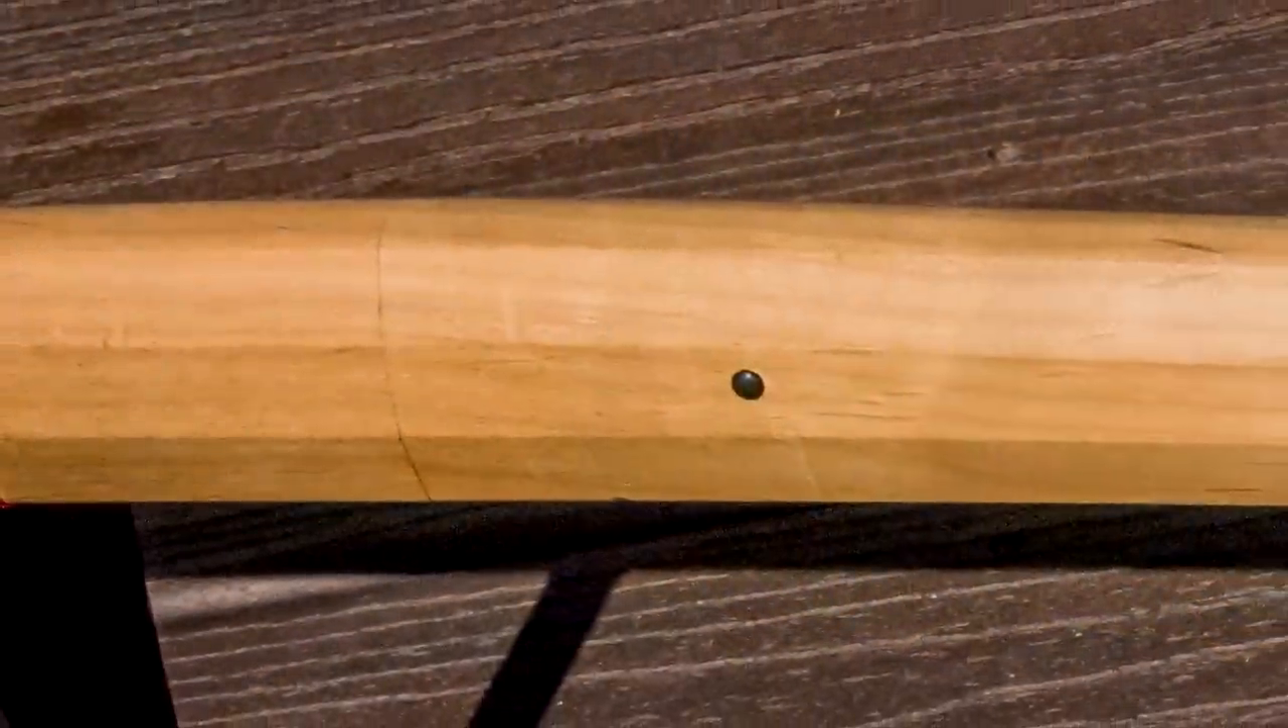The seam lines up really well.